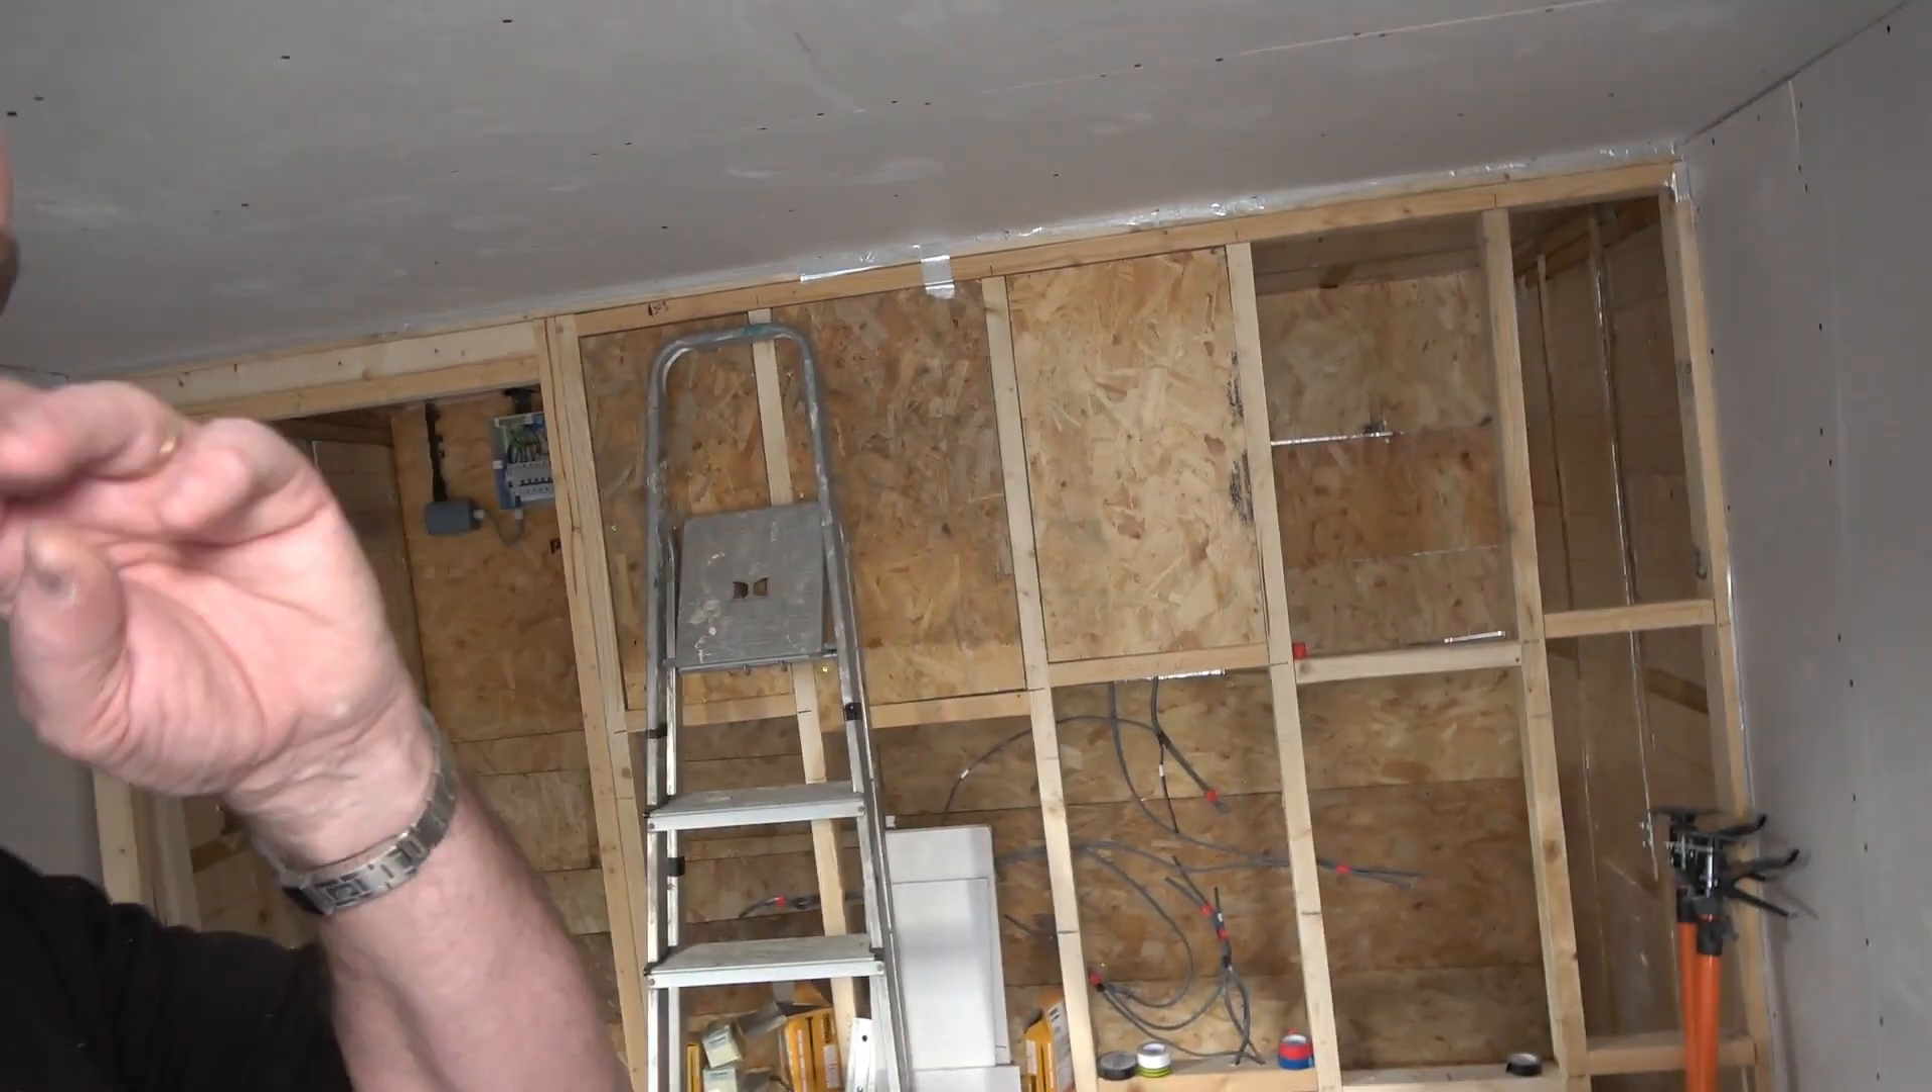I got all of that boarding on obviously all the ceiling's done this room is finished apart from that wall.